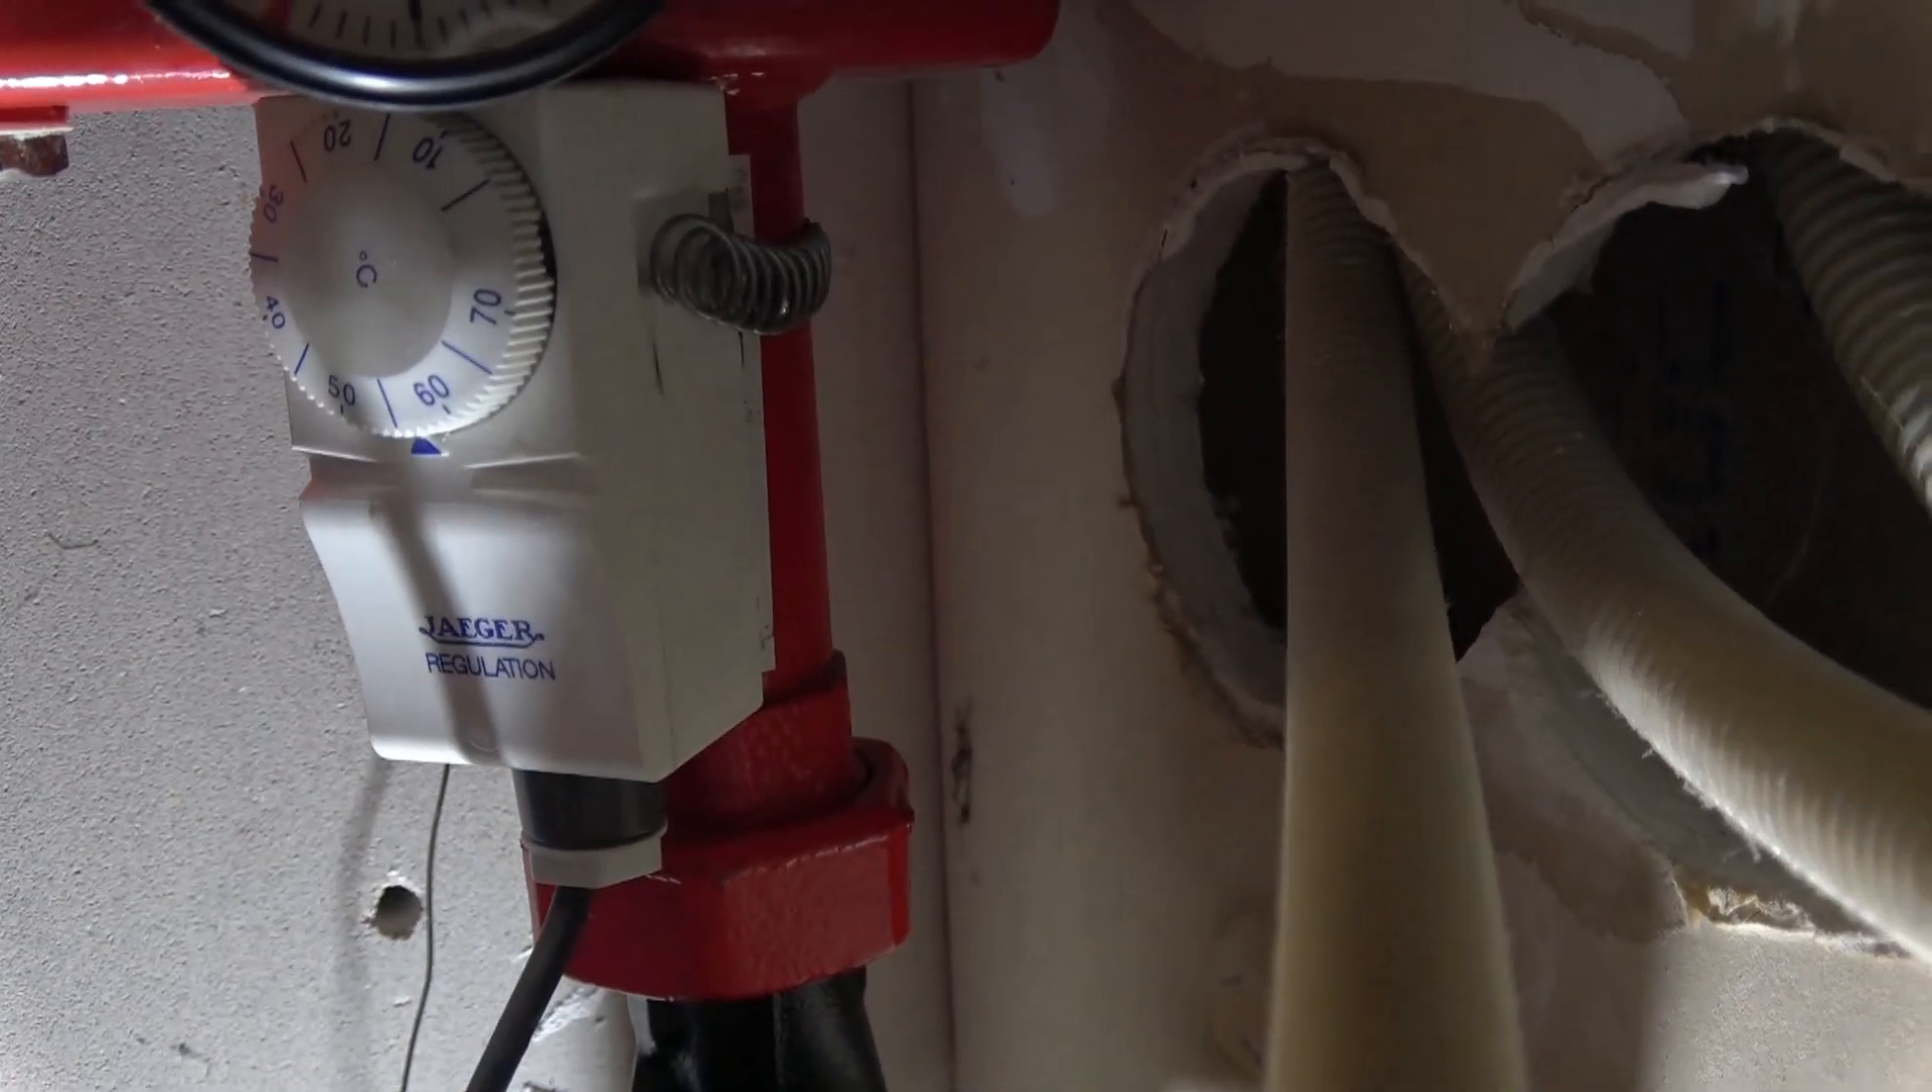De maximaal thermostaat zit er weer op.